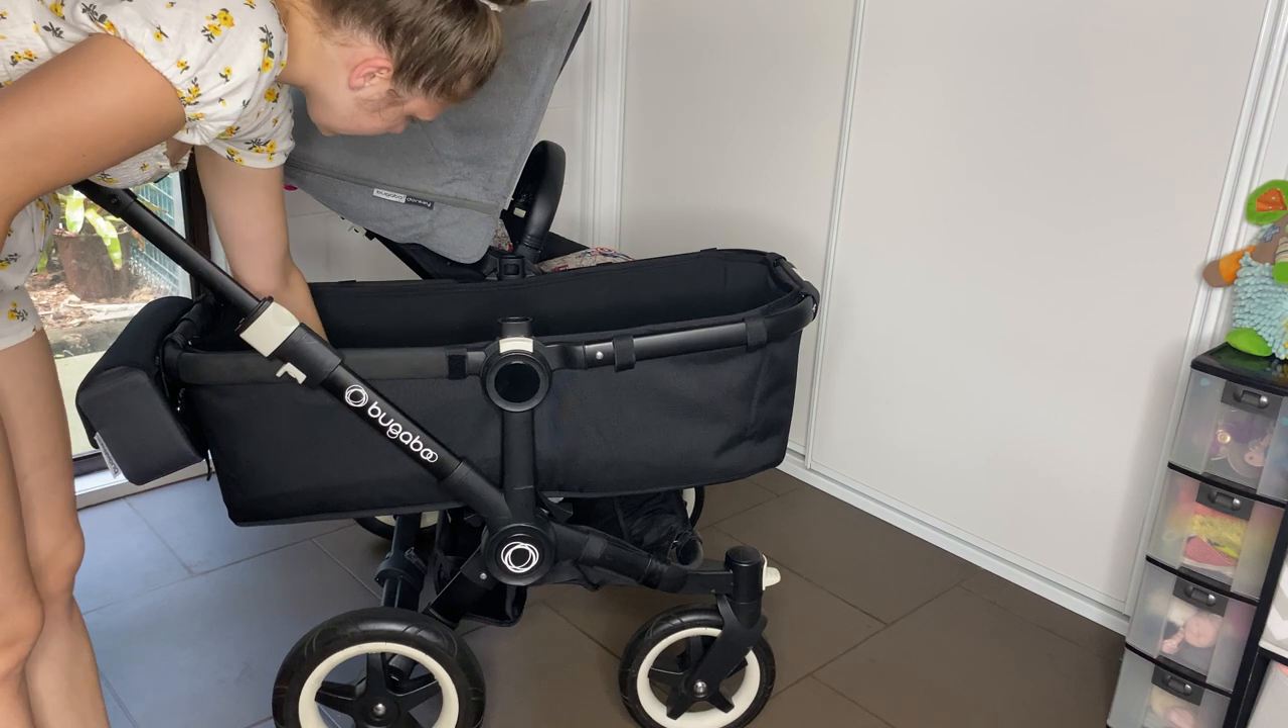So there is our bassinet fabric in position in place and we're going to add our hood back on.